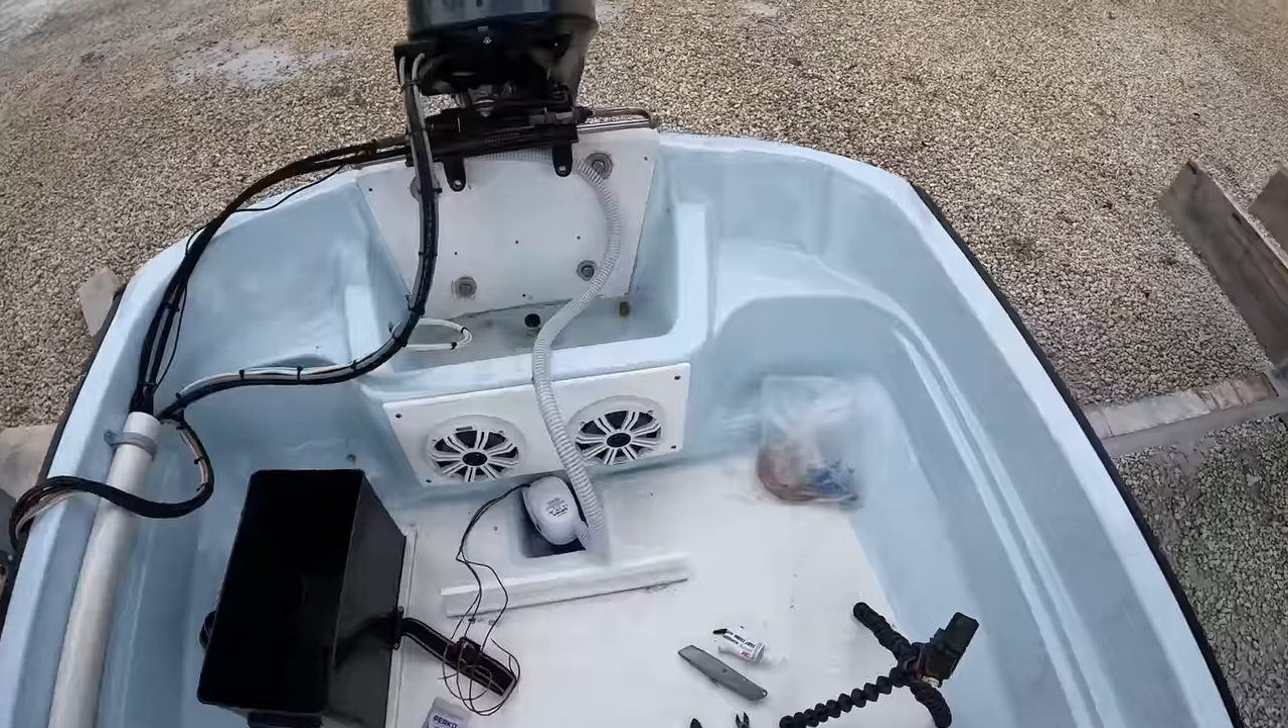I just got done putting these speakers in here and, um, I don't know why I did that.